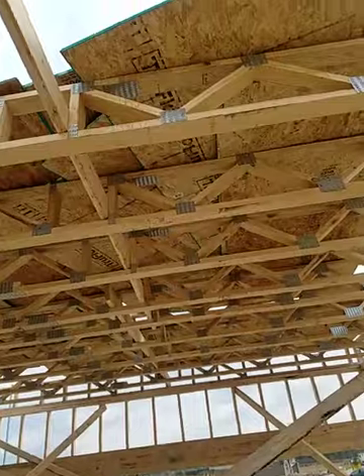As you can see, they have the garage completely framed up, all of the trusses are in place.